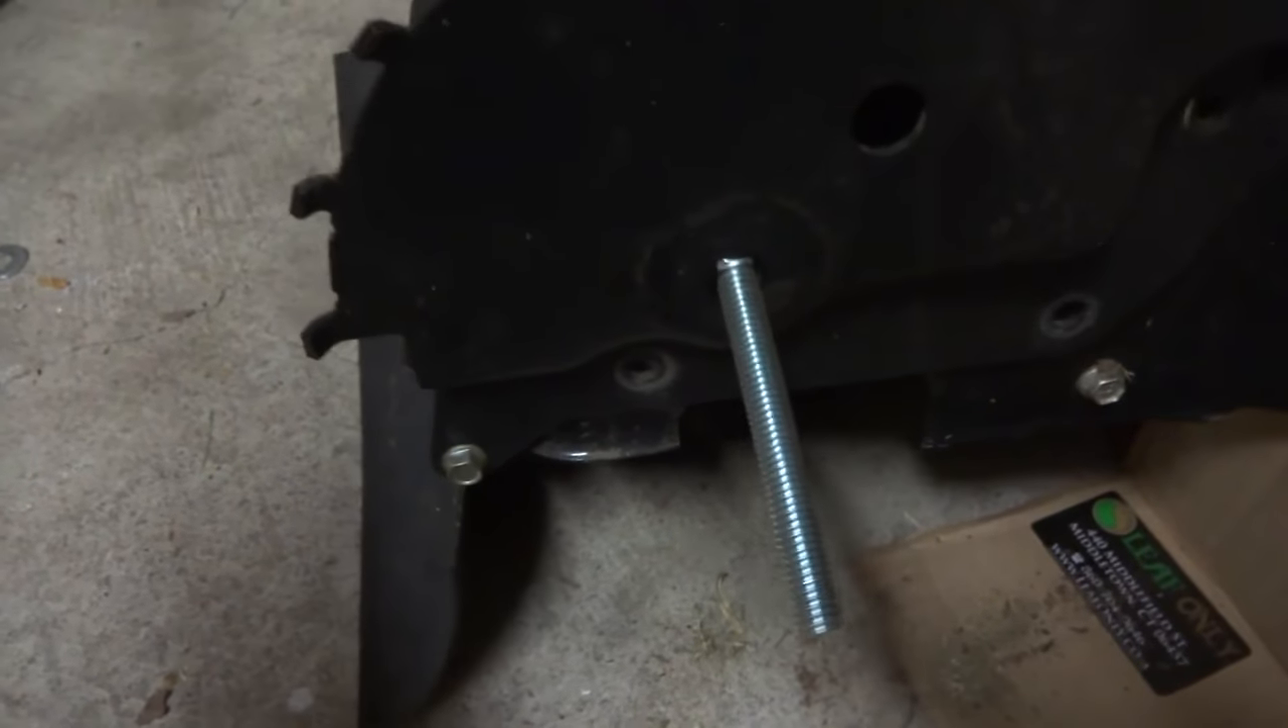Now we got our big bolt in there.